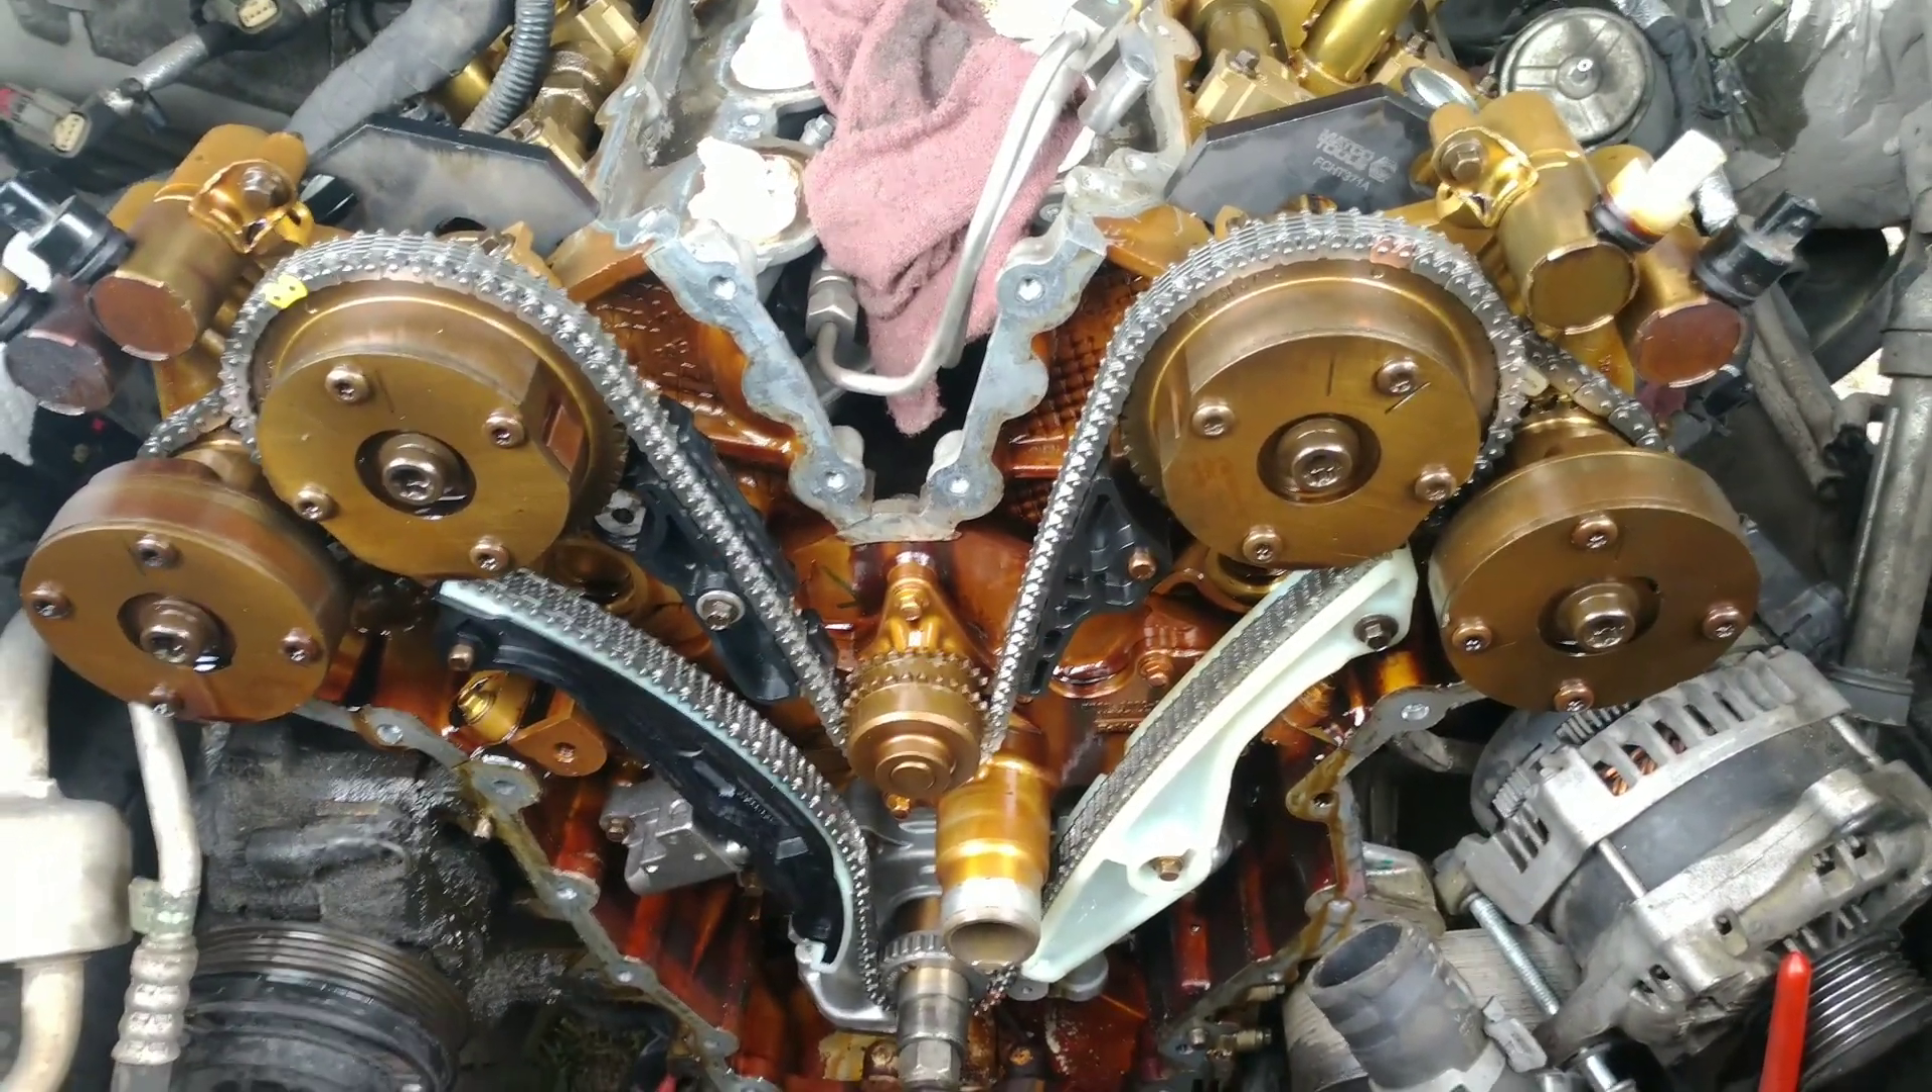All right so we got the new chains tensioners guides all that on and I'm gonna show you the marks.